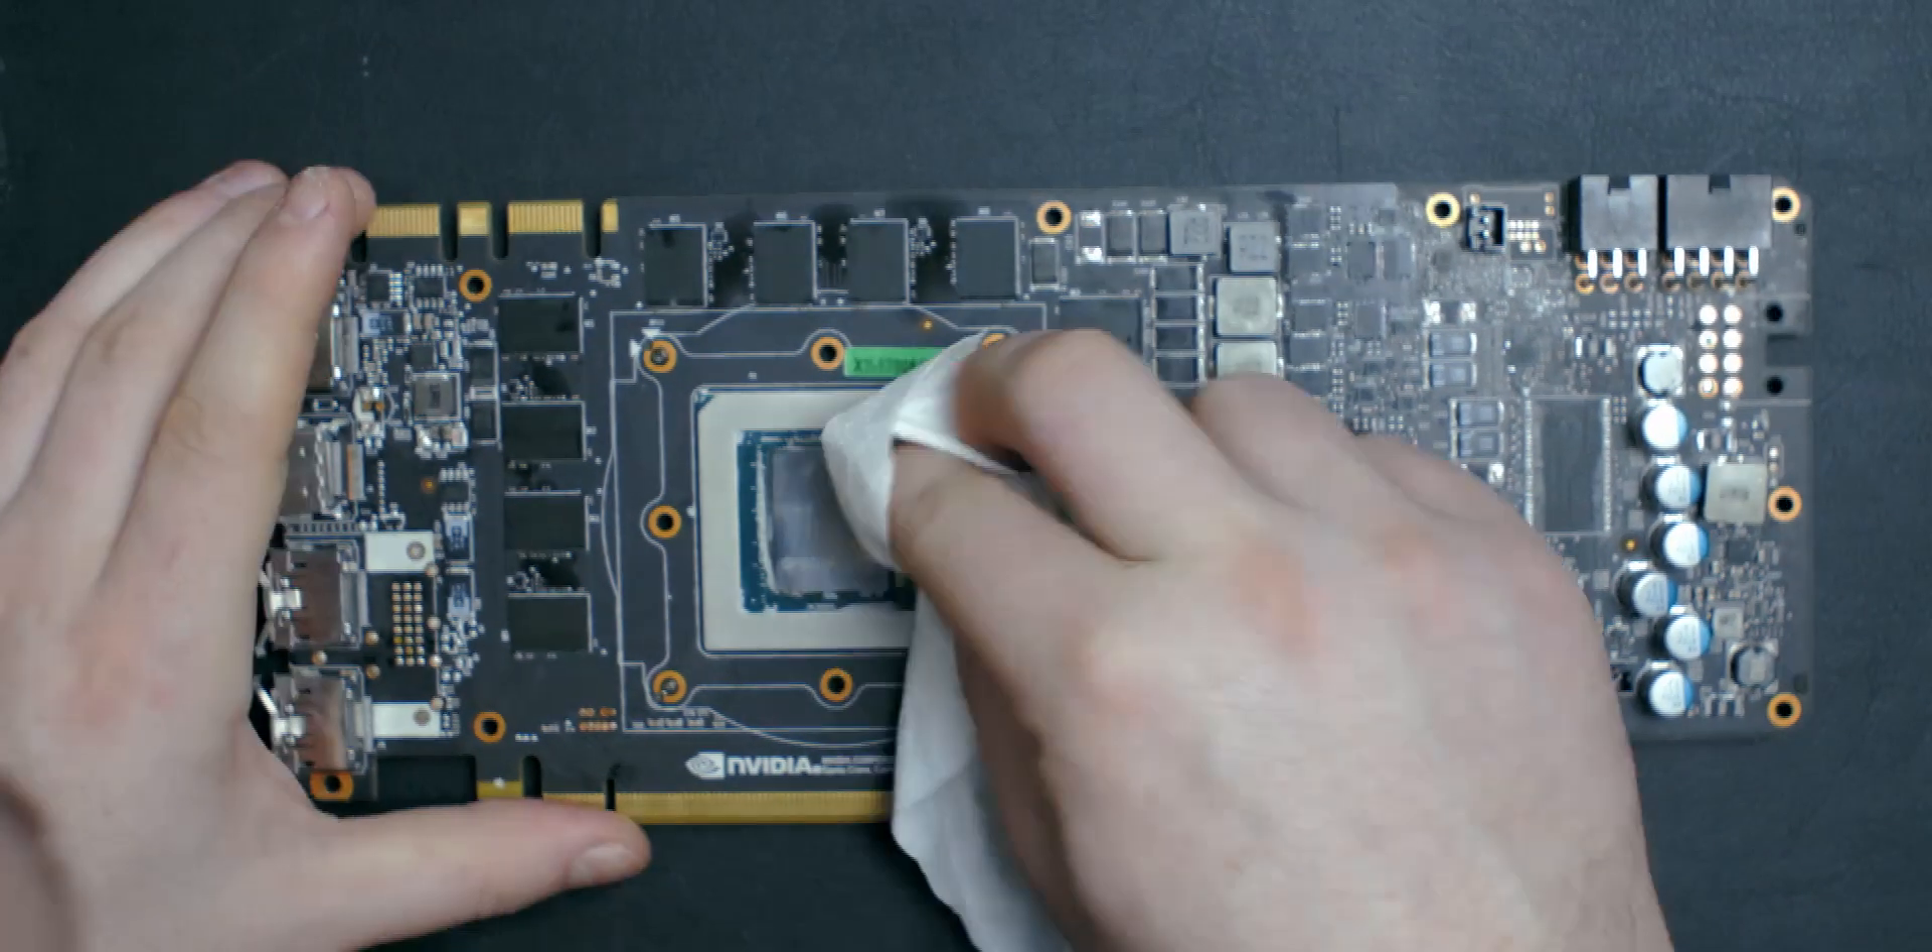We have achieved our first goal which is to strip down the pcb of the graphics card.